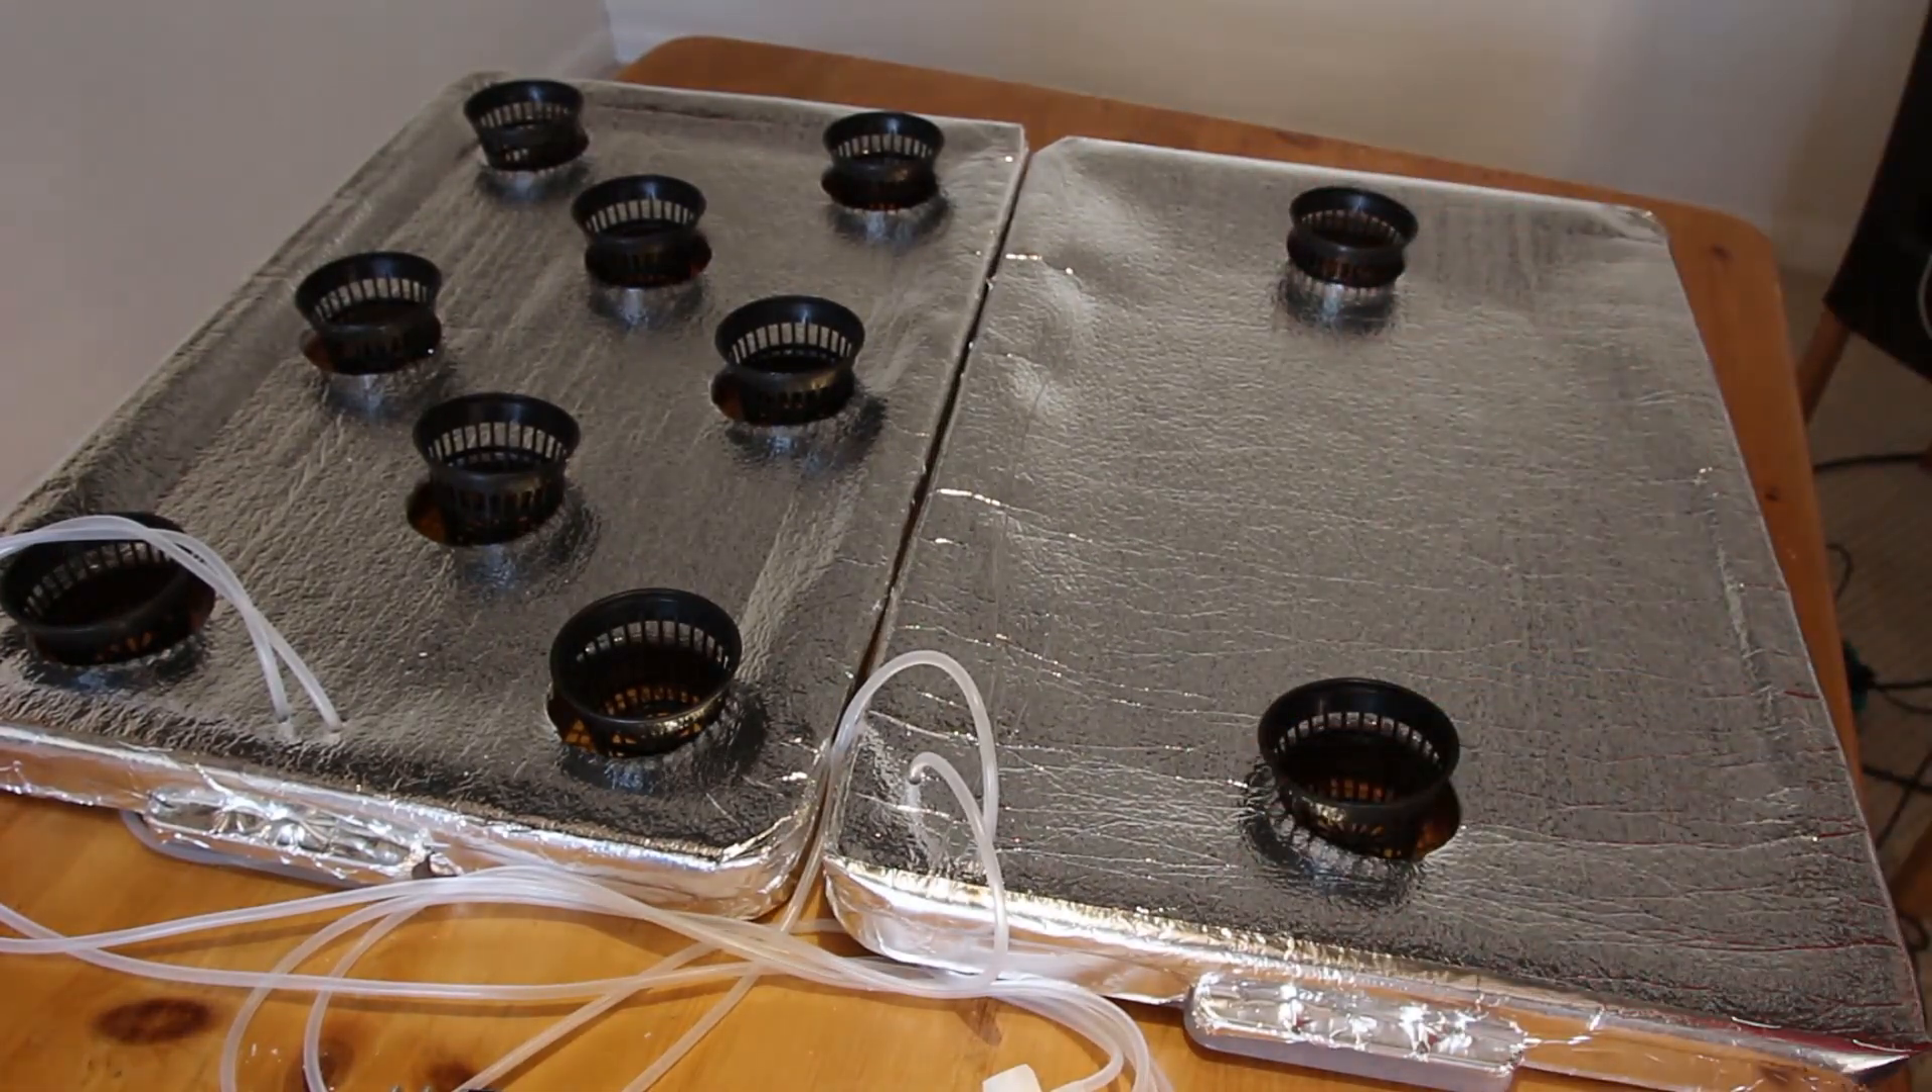Again test fitting the net pots we can see they all fit perfectly and the system is now almost done.